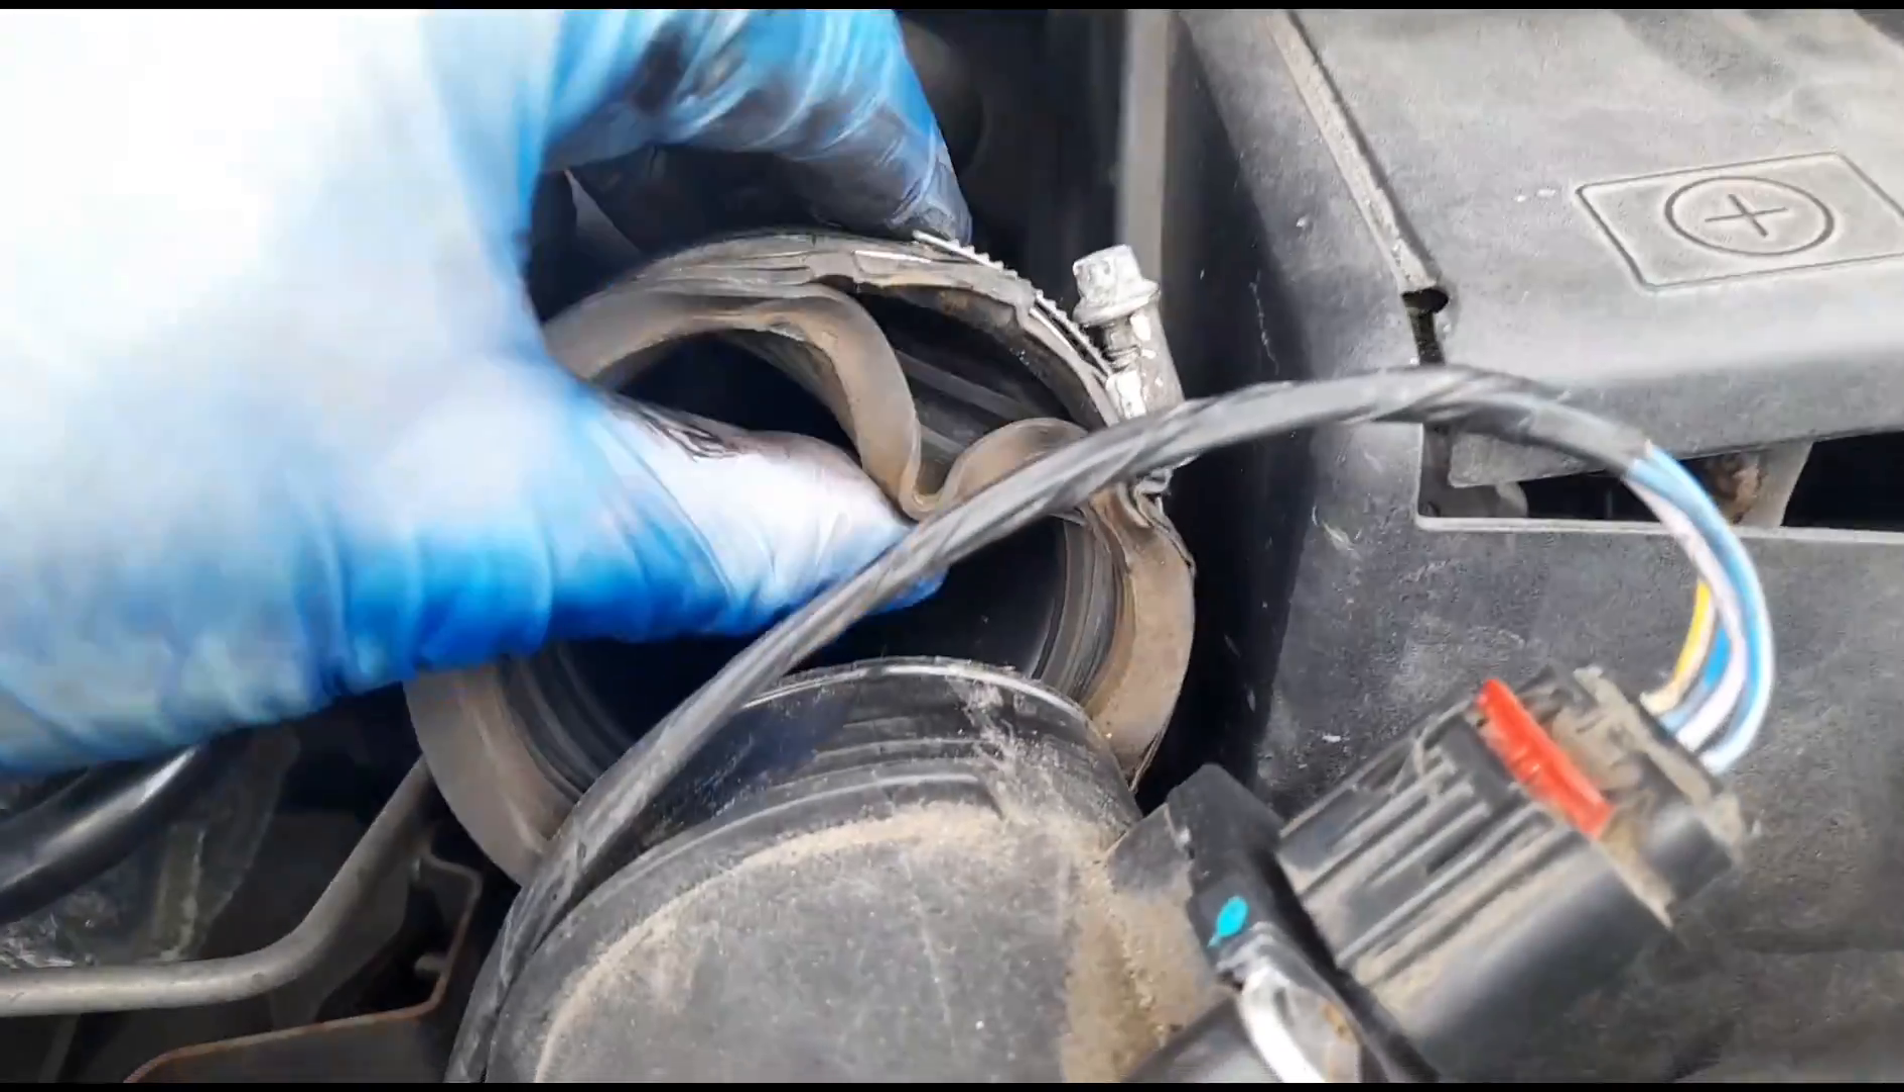The pipe wasn't even attached properly there you can see that that's the way that's sitting.